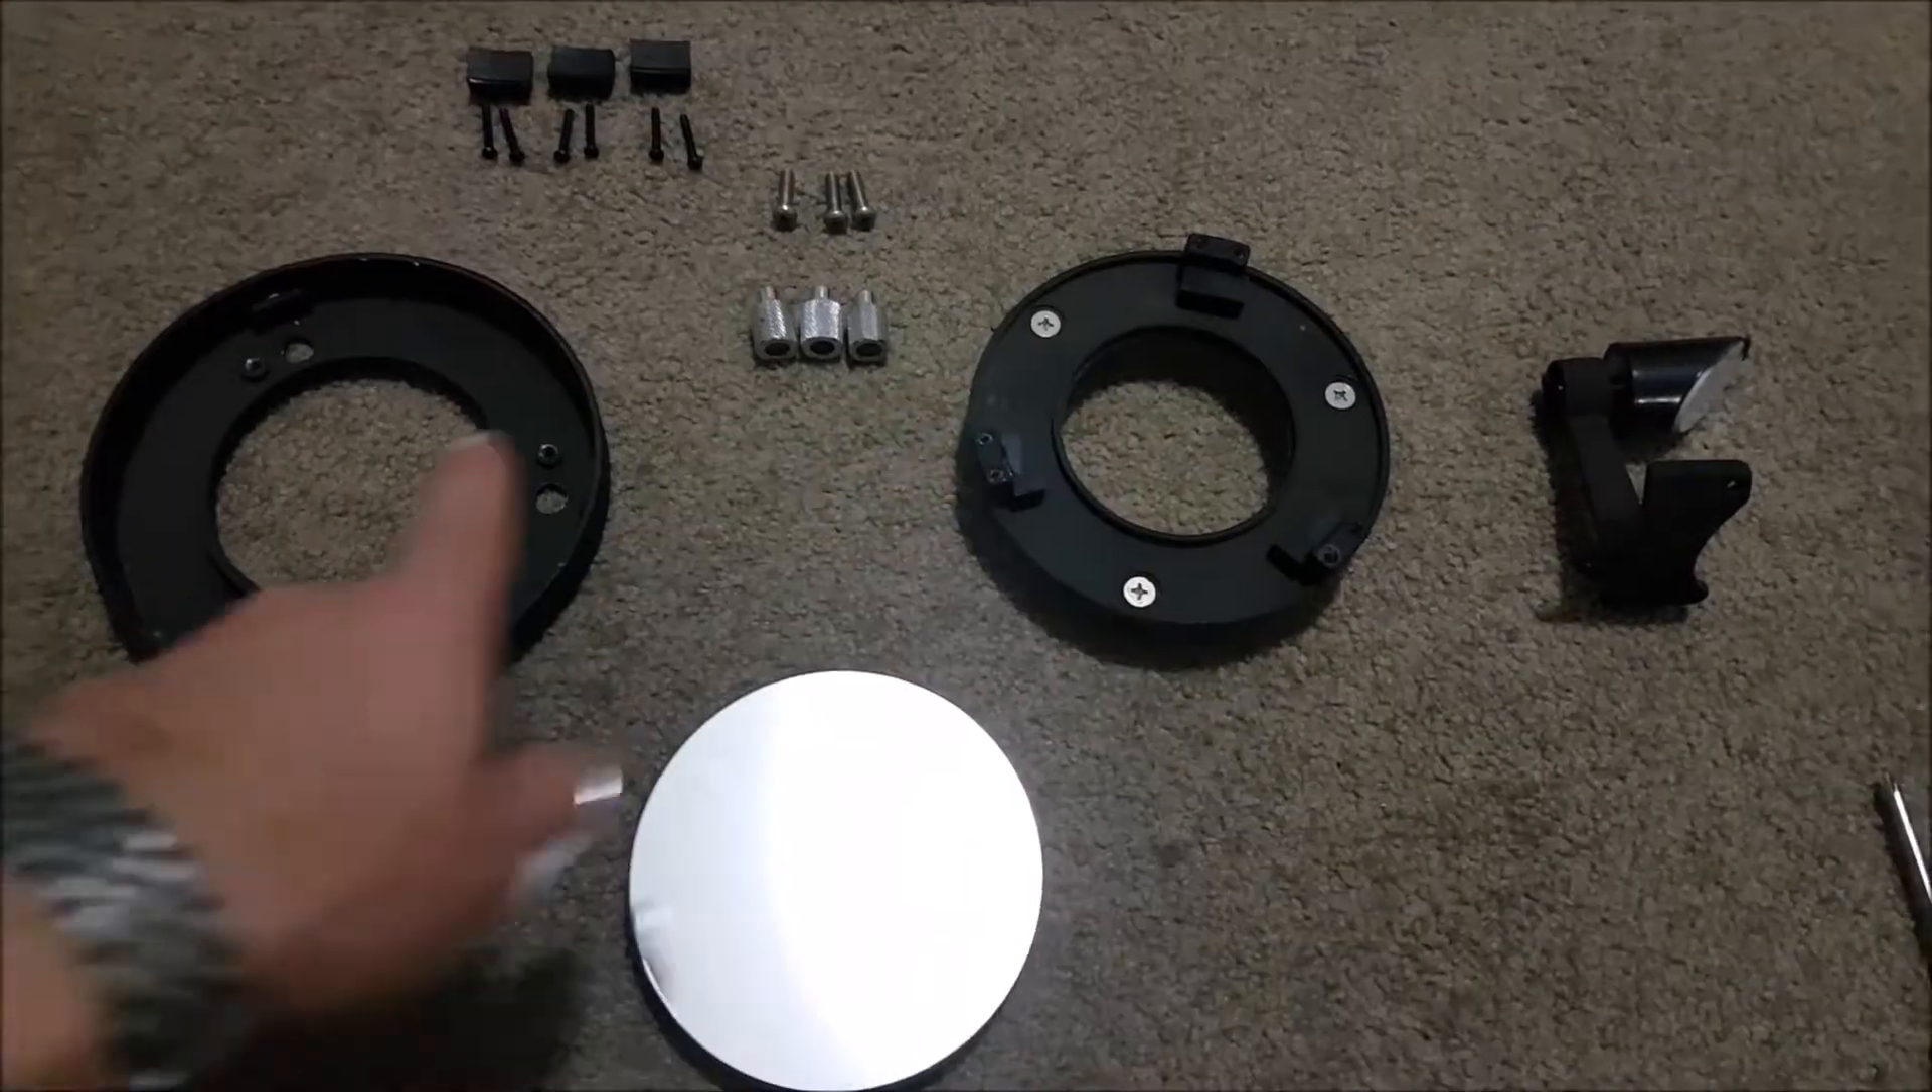There's the mirror cell completely taken apart.